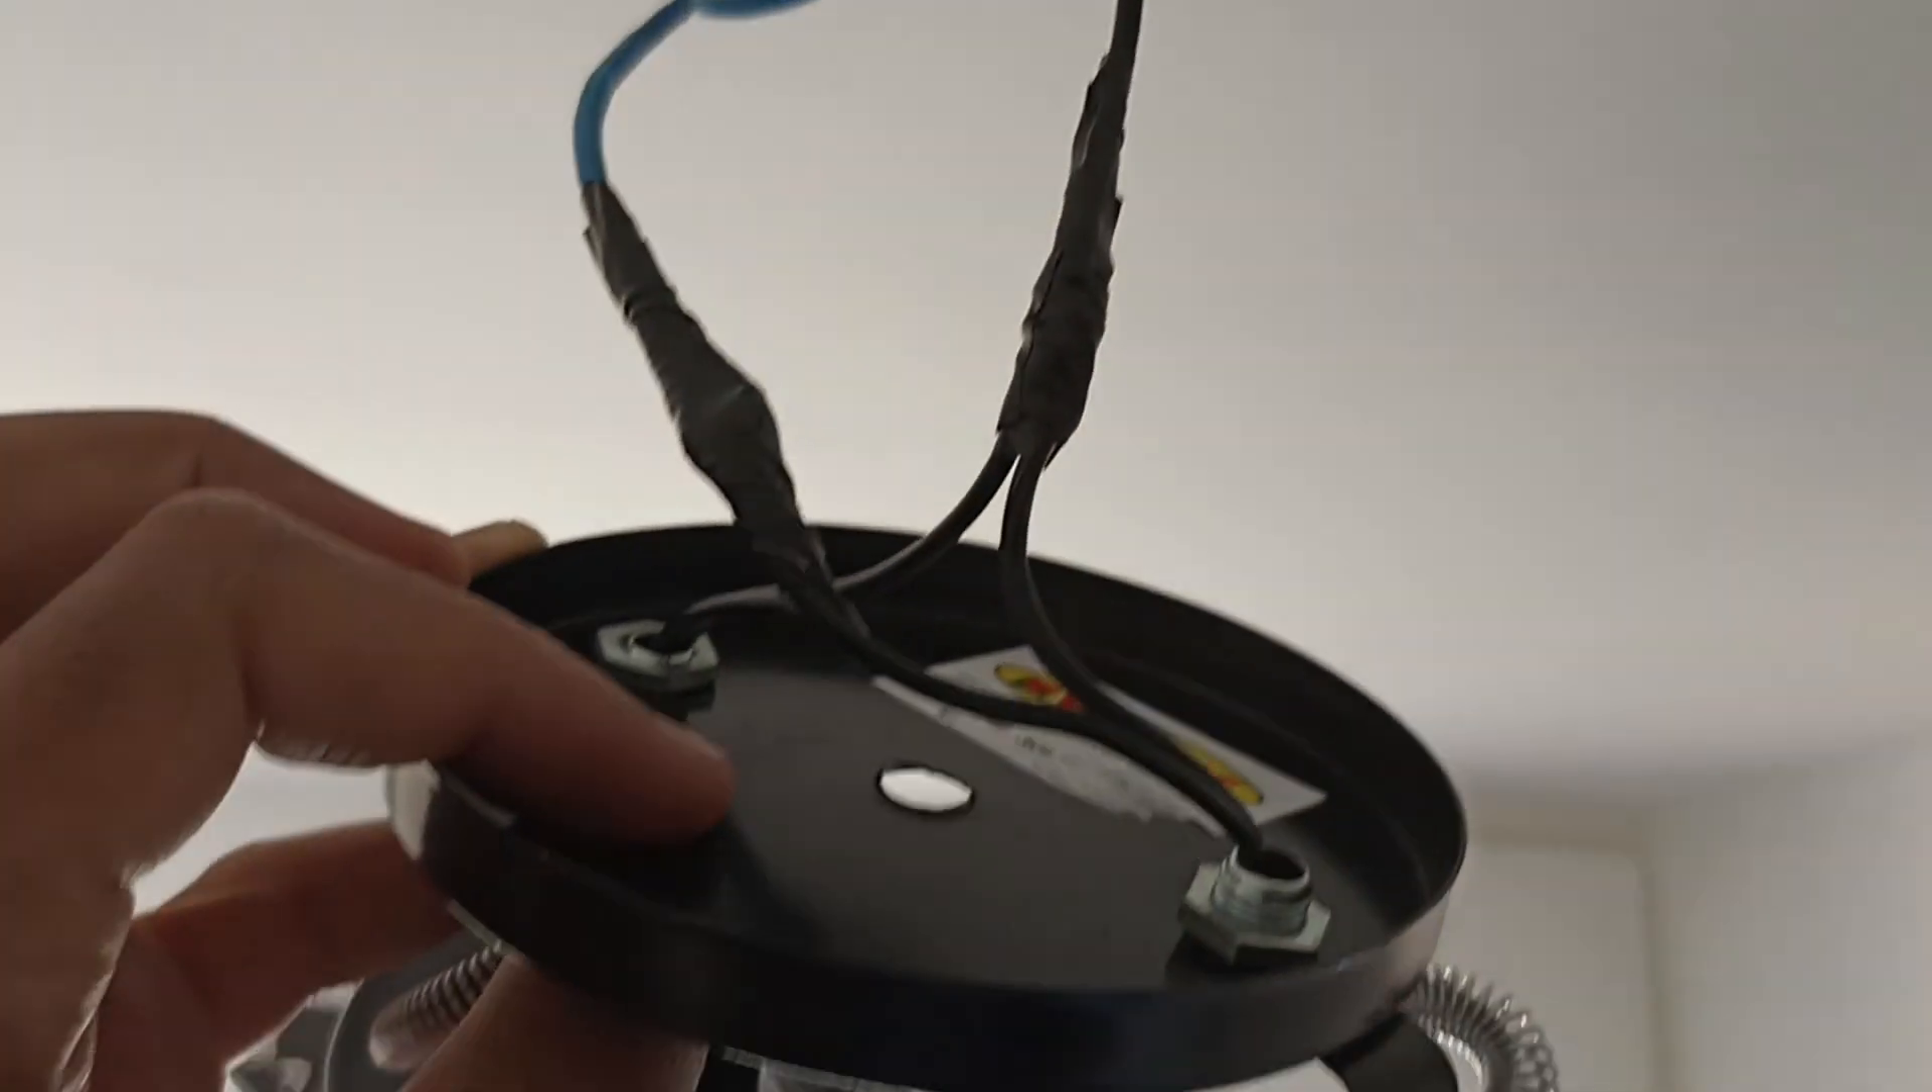Então aqui eu já fiz a ligação da fiação pessoal já isolei com fita isolante tá agora é só a gente fixar lá no teto de forma definitiva e testar.